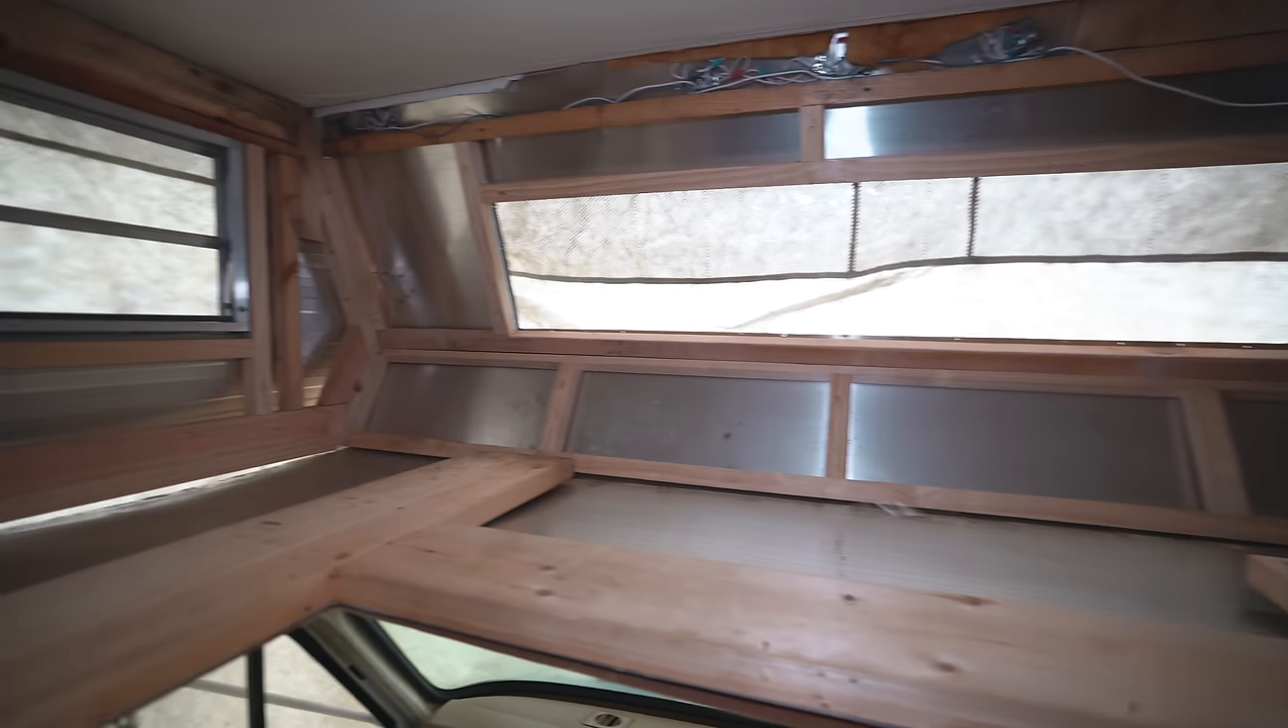While we didn't get as much done as we wanted to, we did pretty much get most of the overhead cab framed out.